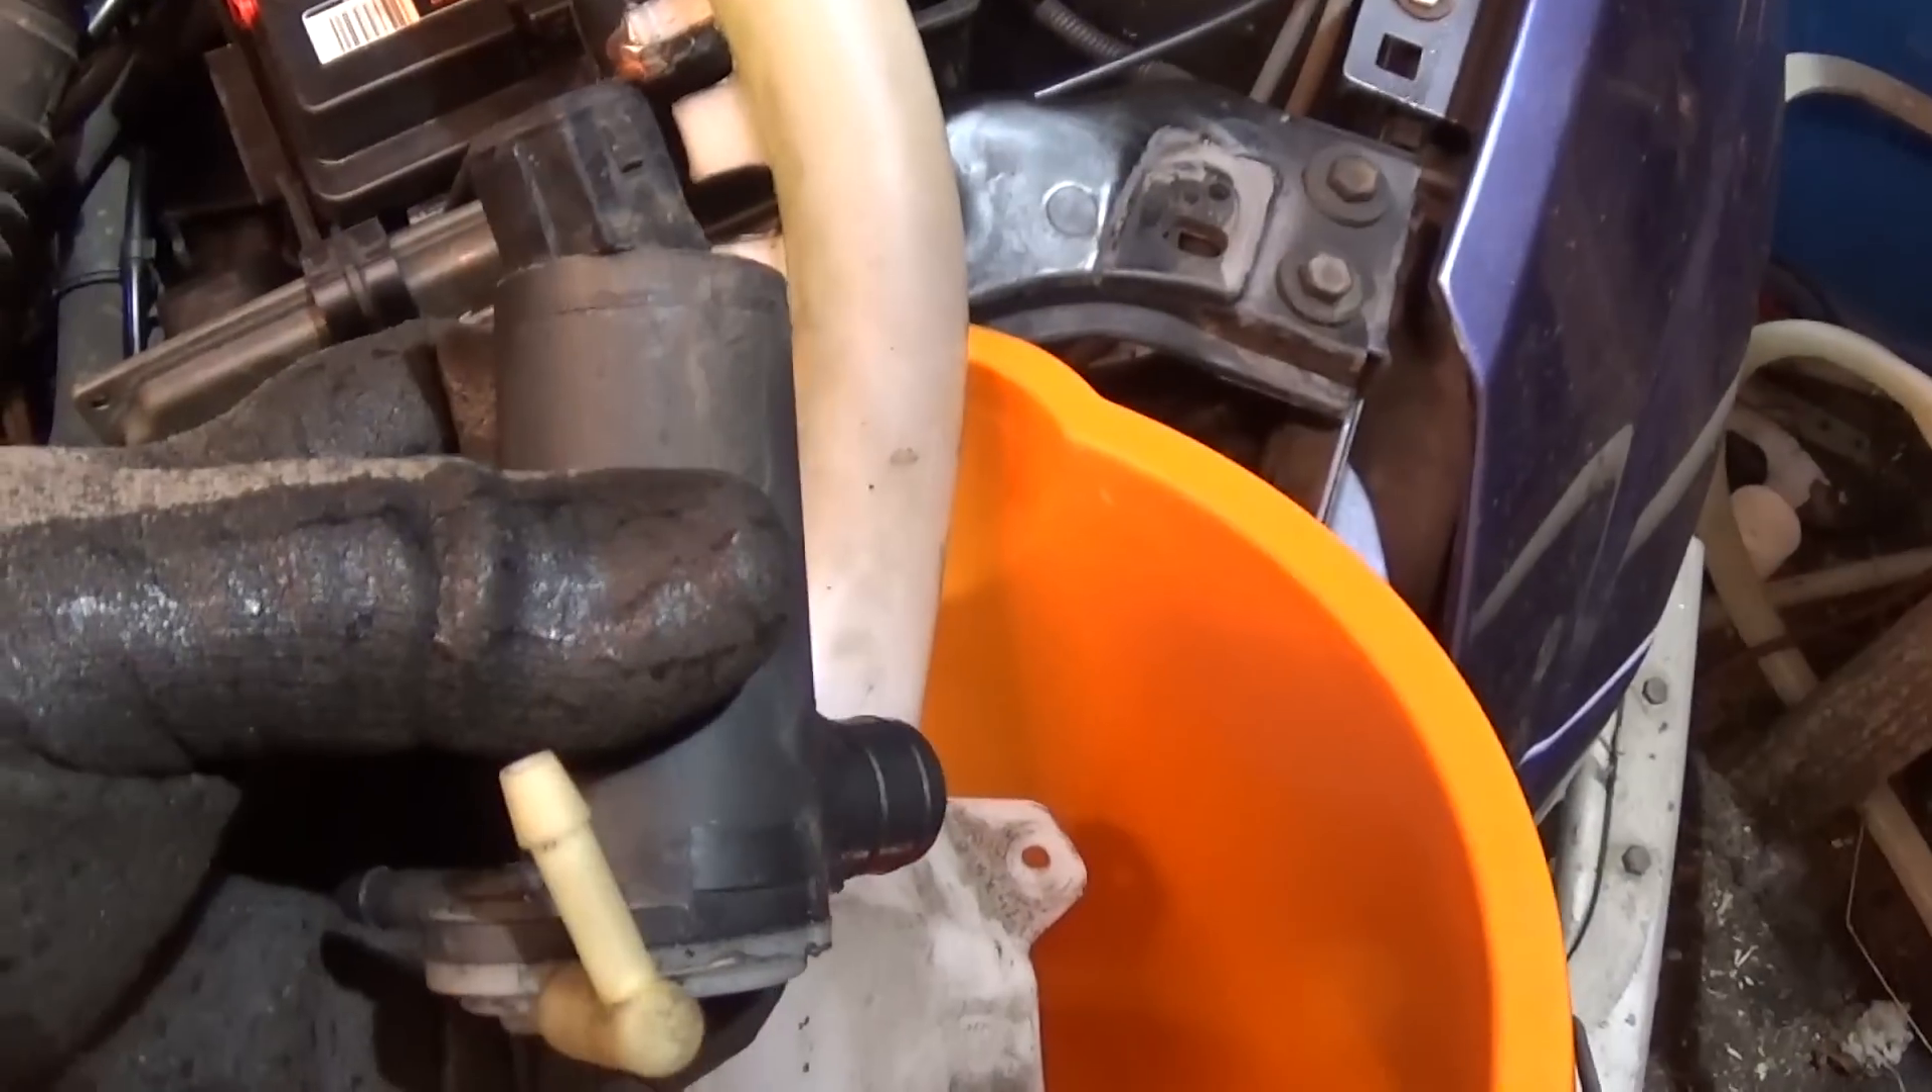This is the washer pump removed from the tank.